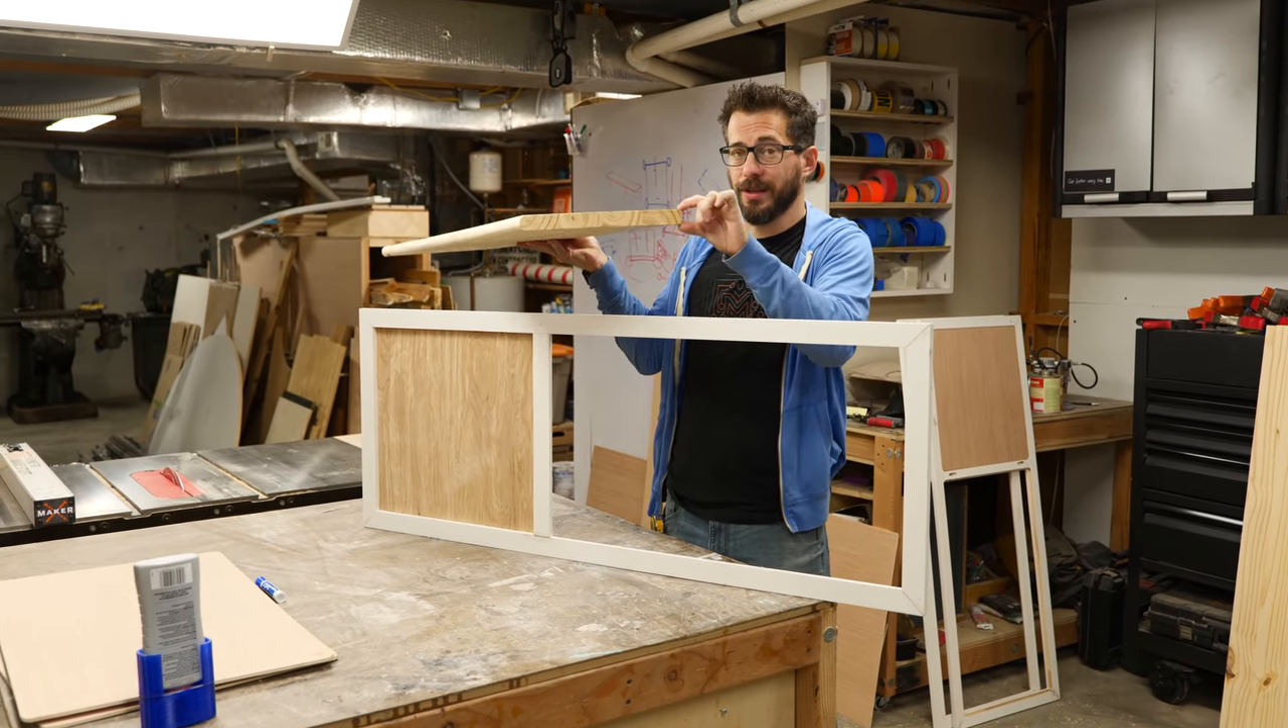We've got these frames all glued up, the panels are glued in, so next we're going to work on the shelf.